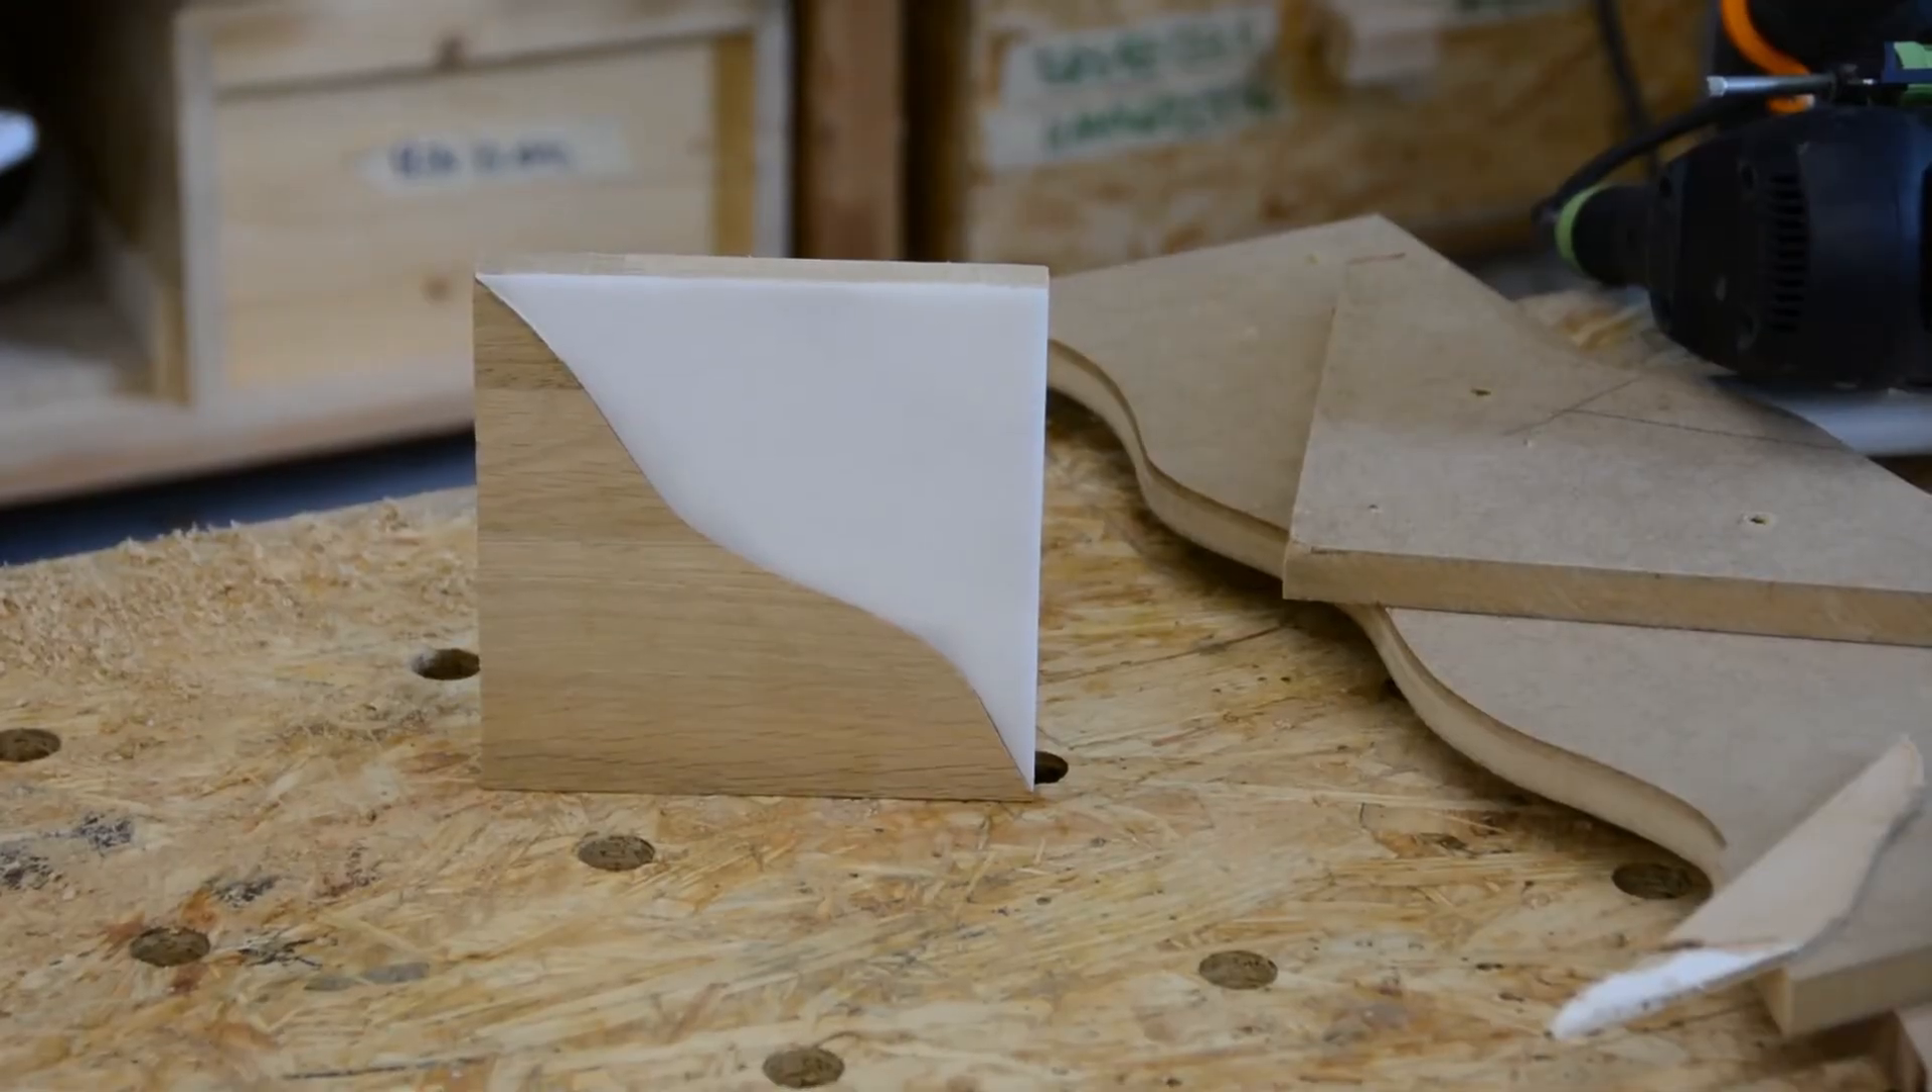After gluing the acrylic in place with silicone there is no visible gap.